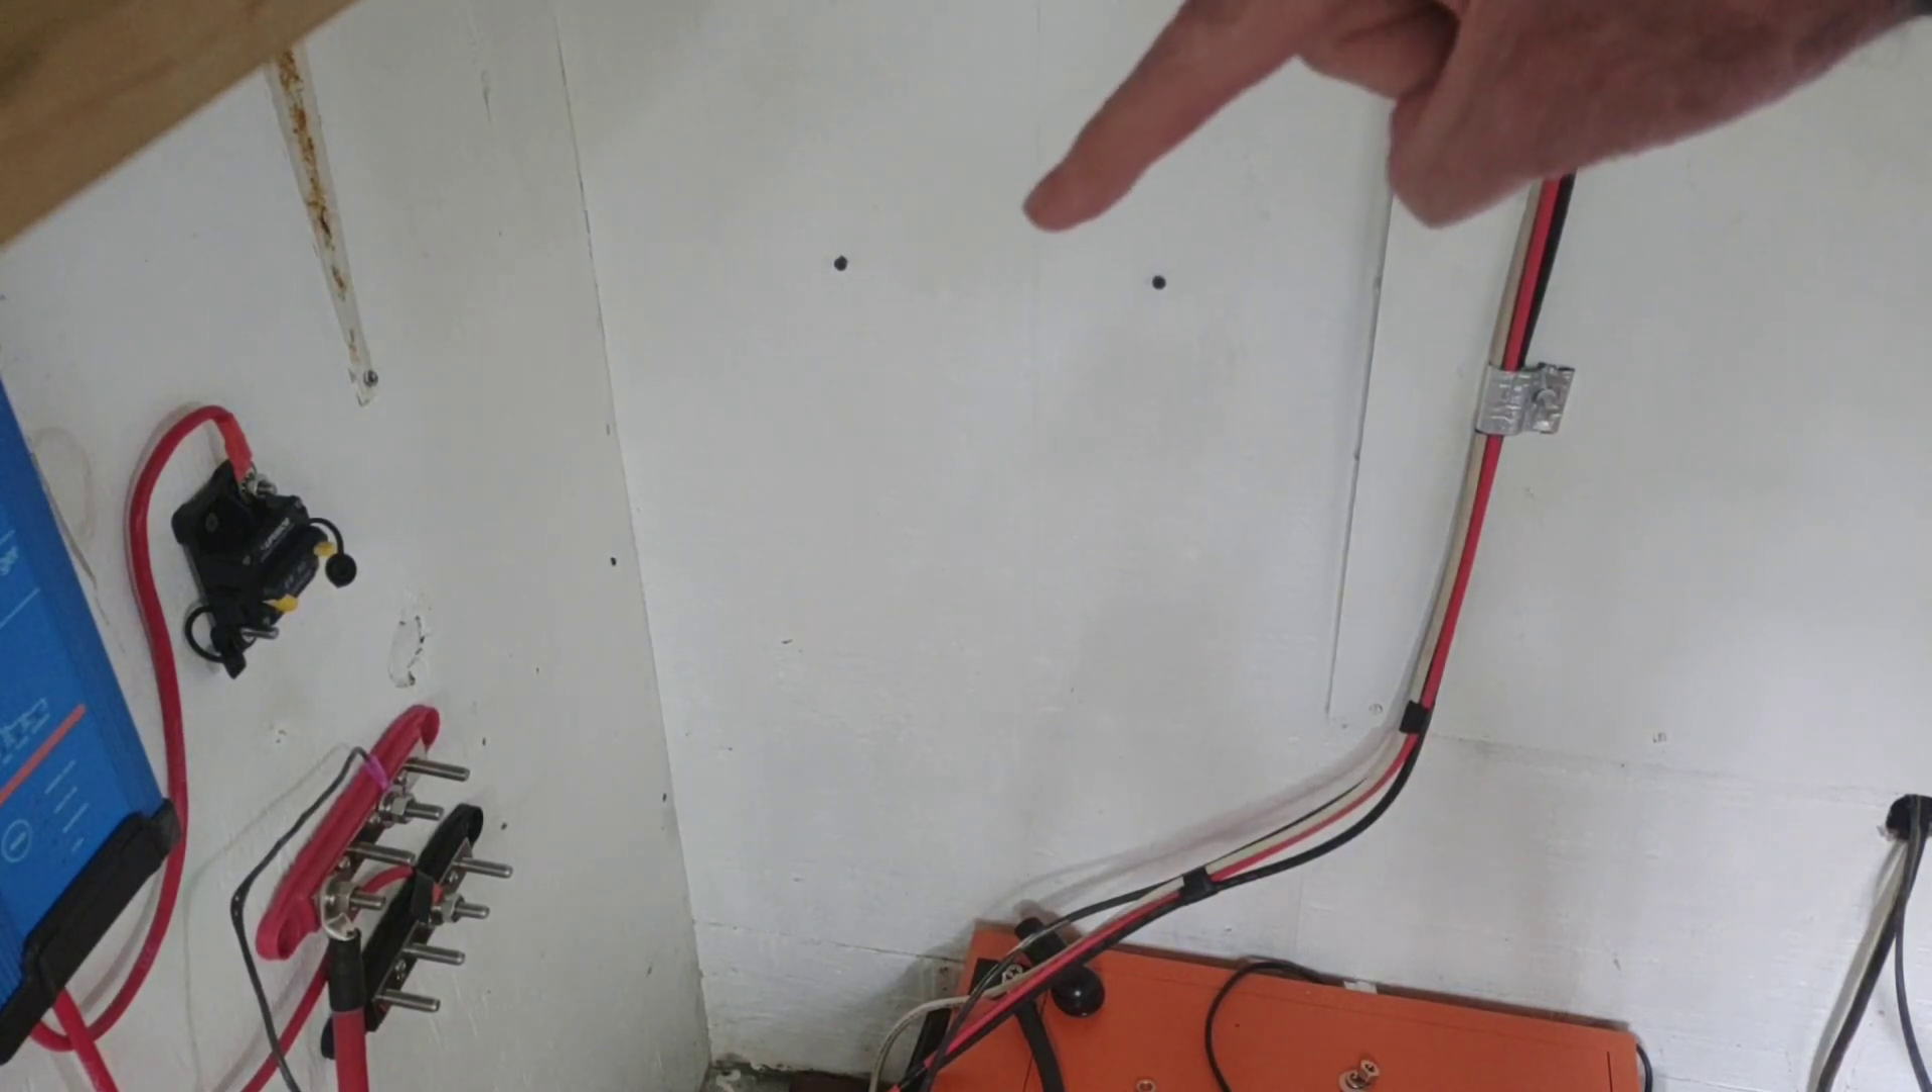As you can see right there is where I had the reliable 3000 watt inverter it is no longer there.